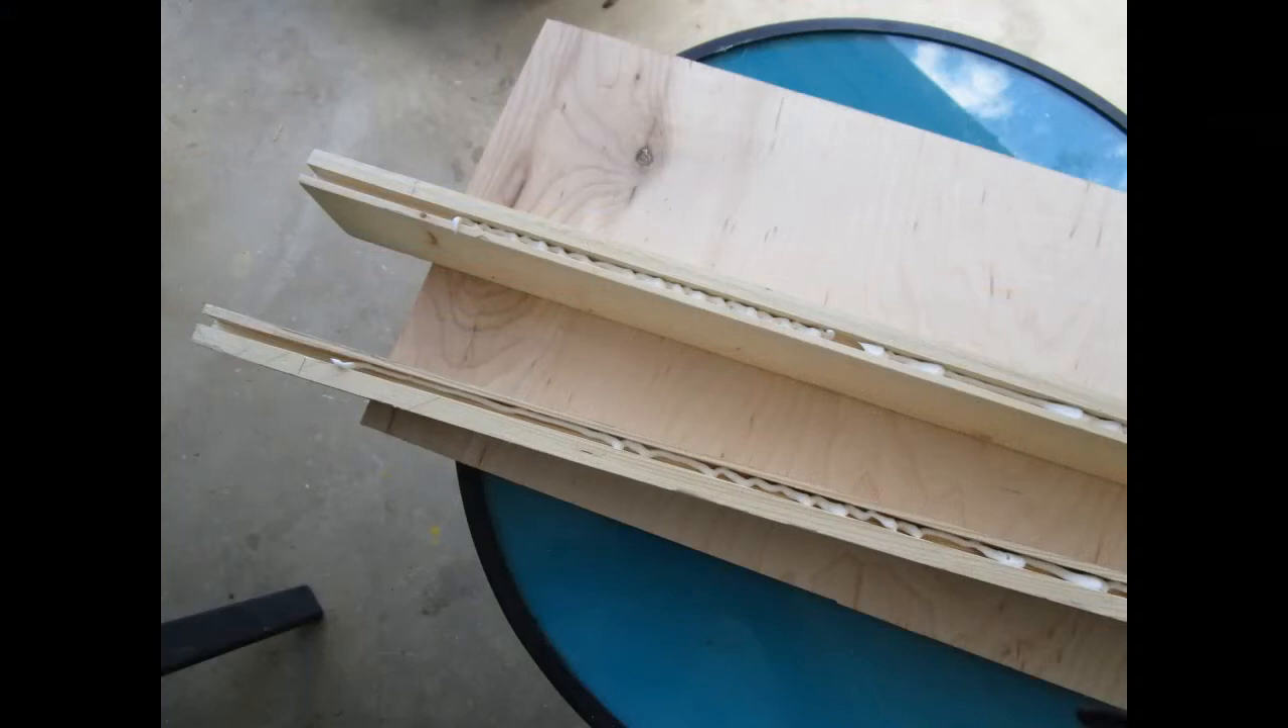You can see I've got a lot of wood glue in the notches.